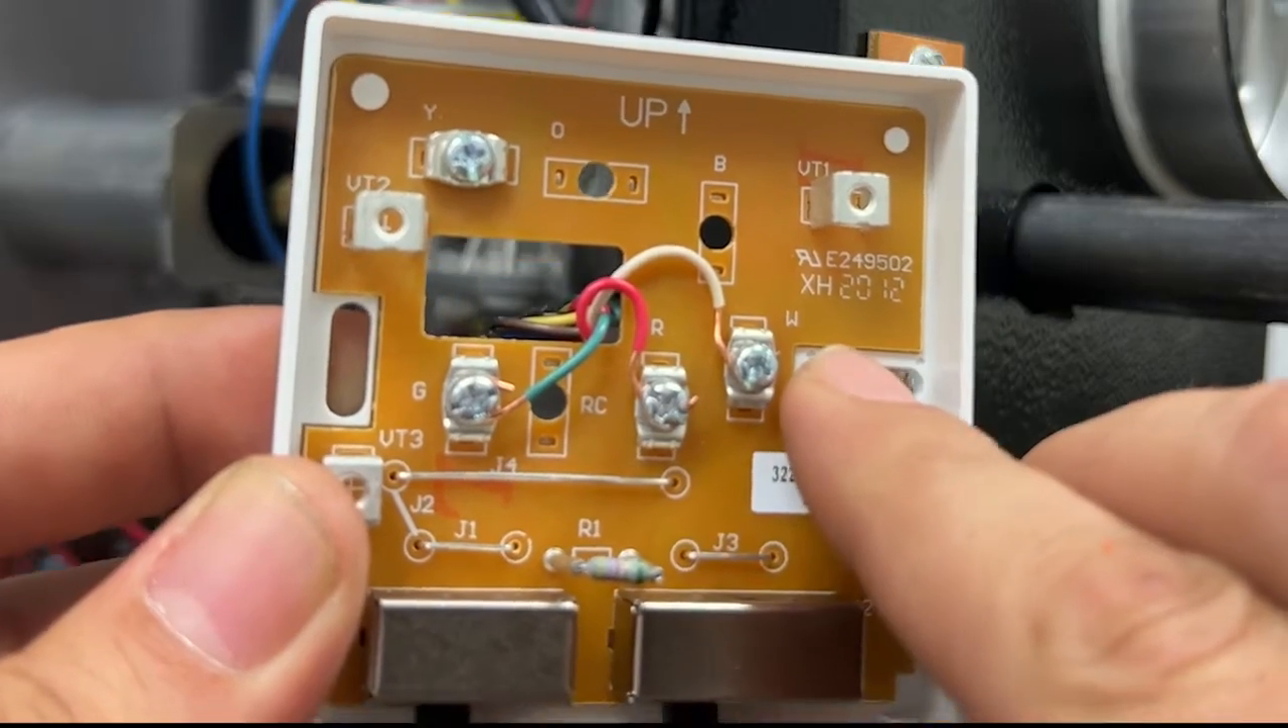Inside the thermostat I connected the red wire to the R terminal, the green wire to the G terminal, and the white wire to the W terminal.